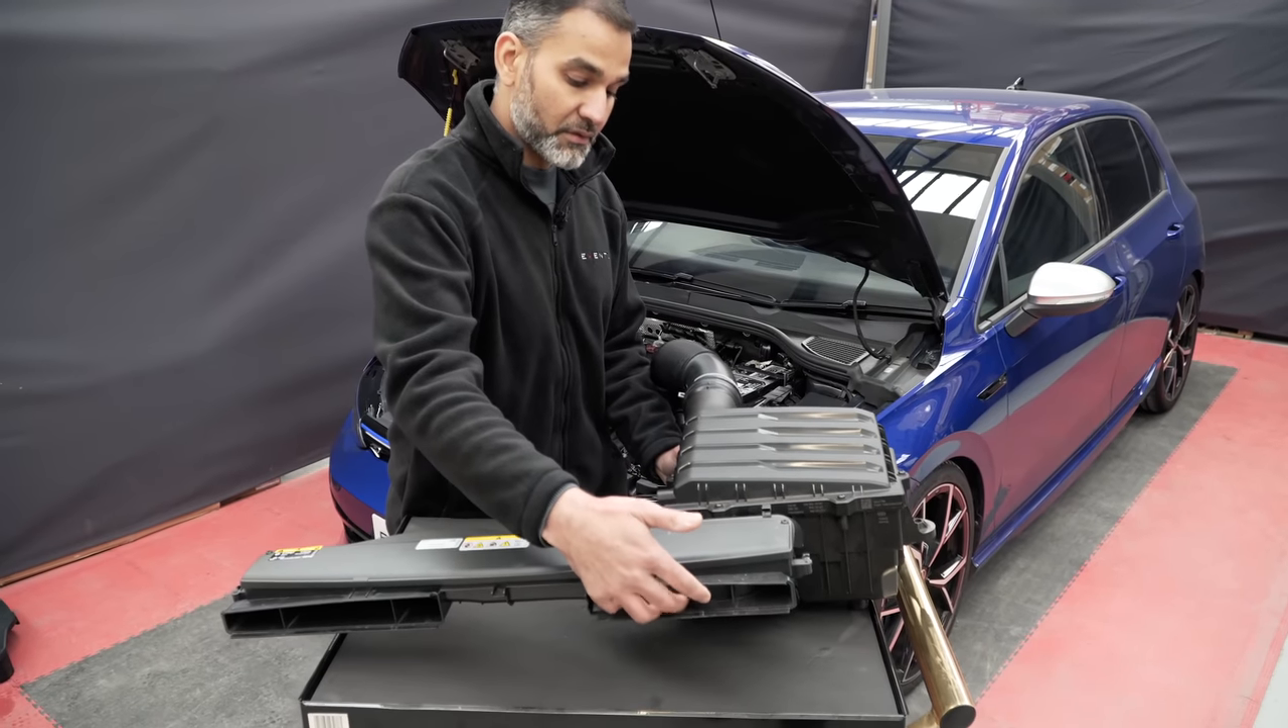This is the stock system which has been removed from the car.